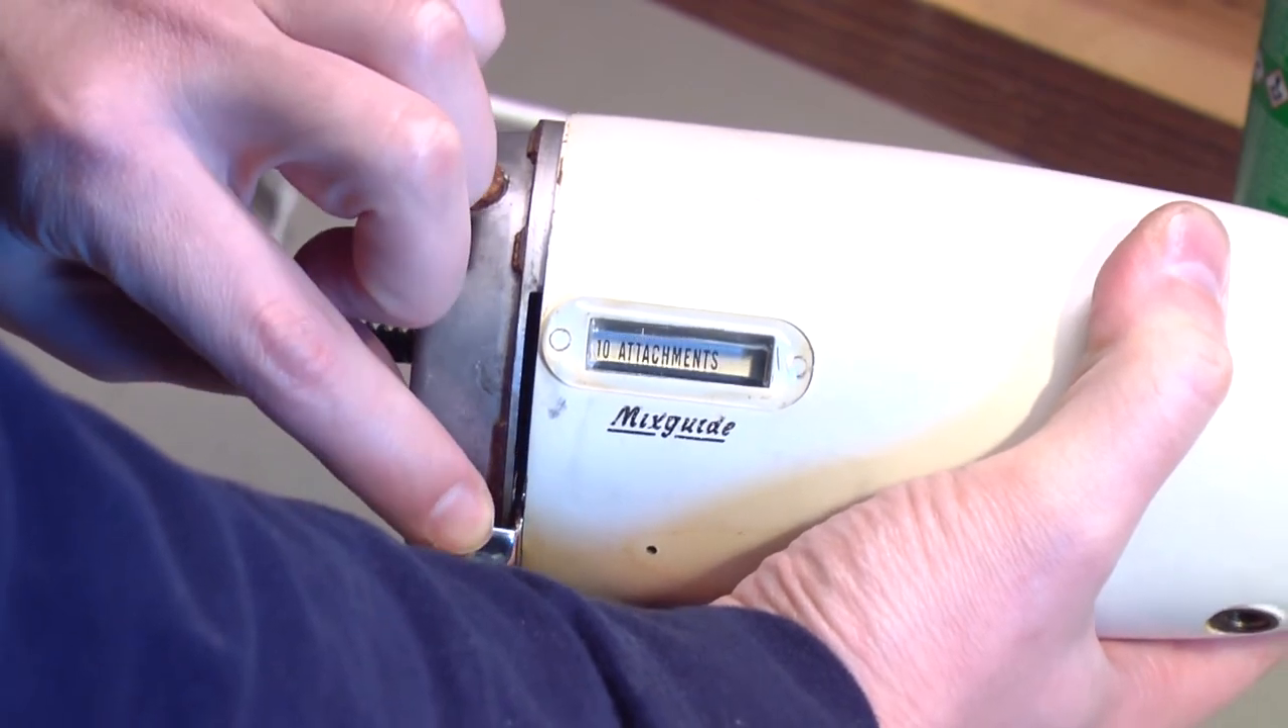I cleaned up the mix guide window and reinstalled that. And now you can see through there how that works.